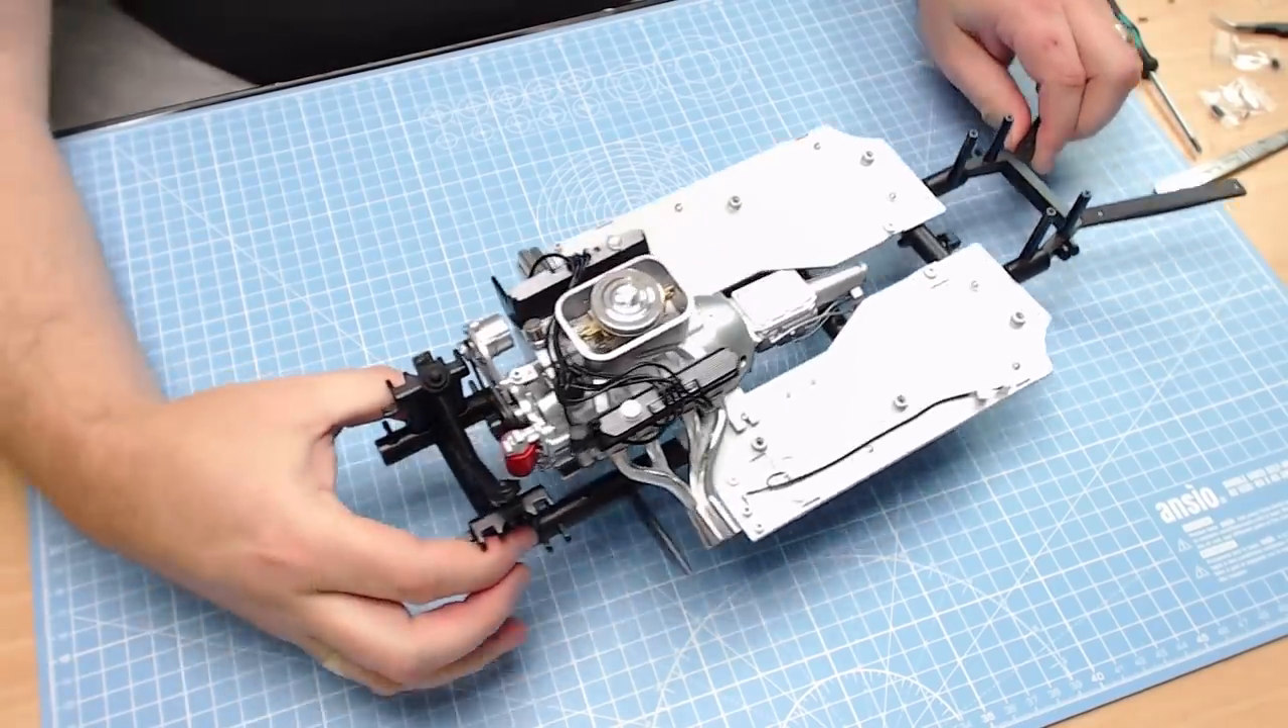So there we go that is the engine in place and that right showing on the side camera is all there is to do in that stage.